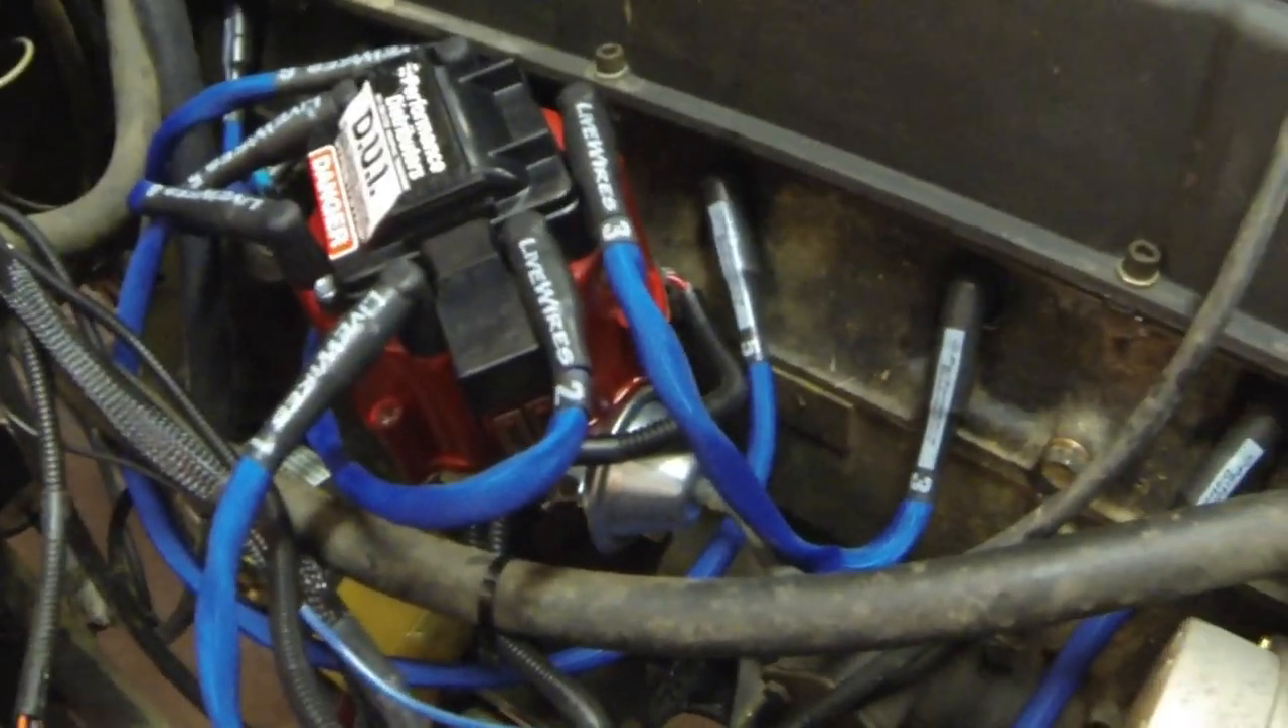Okay we've got the distributor and the wires in.